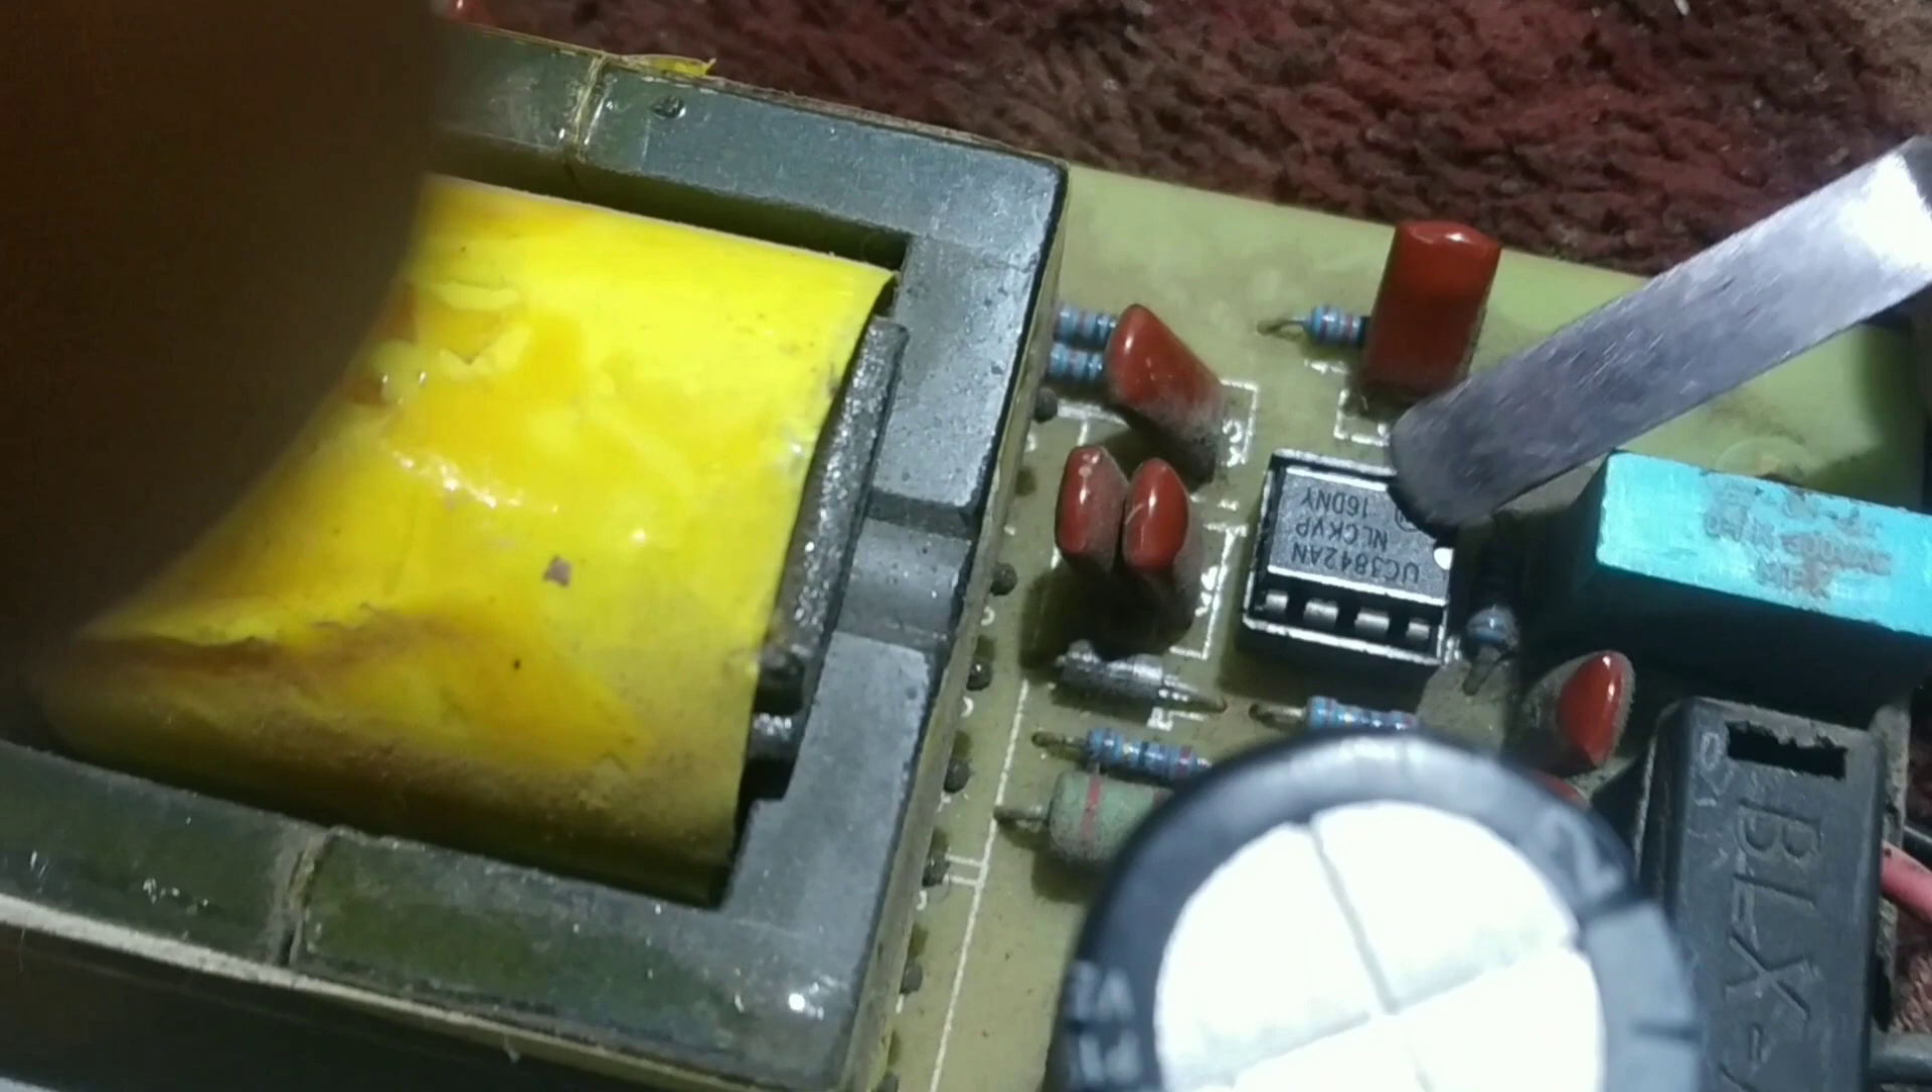यह हमारा देखो बैस में आइसी लग गया हुआ है।